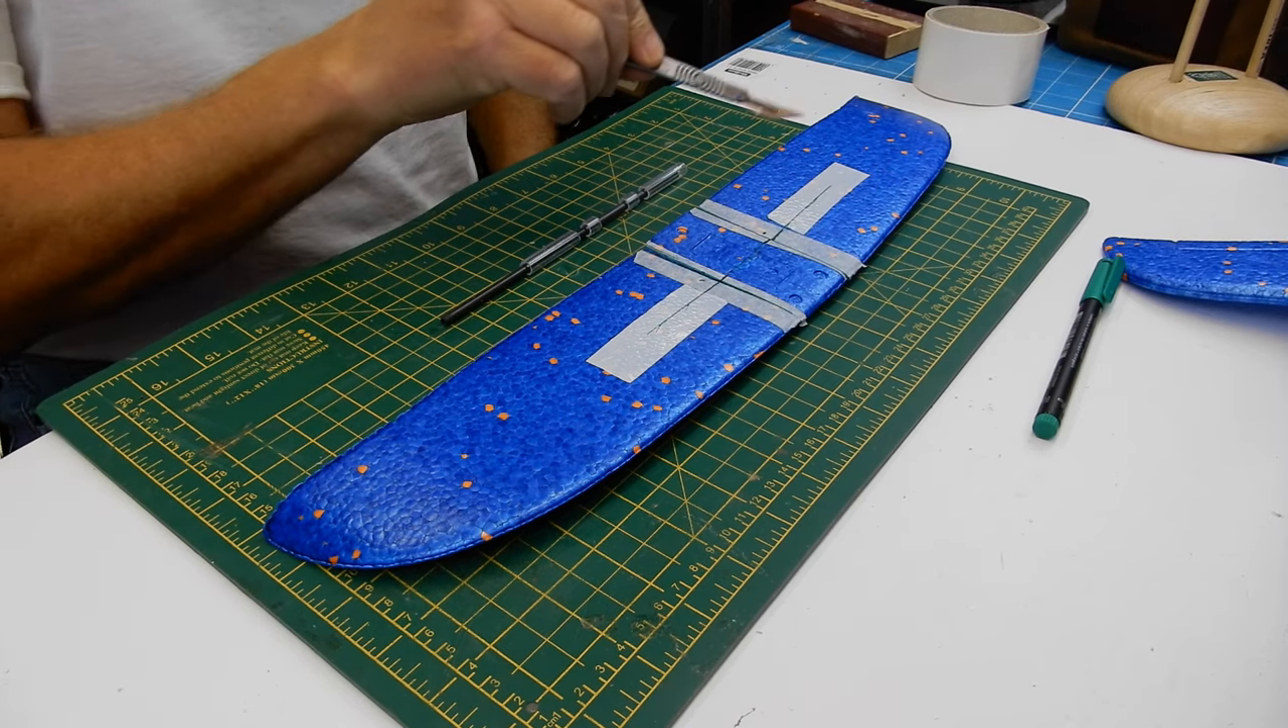Tell you what I have done is I've just added a bit of tape as a guide.